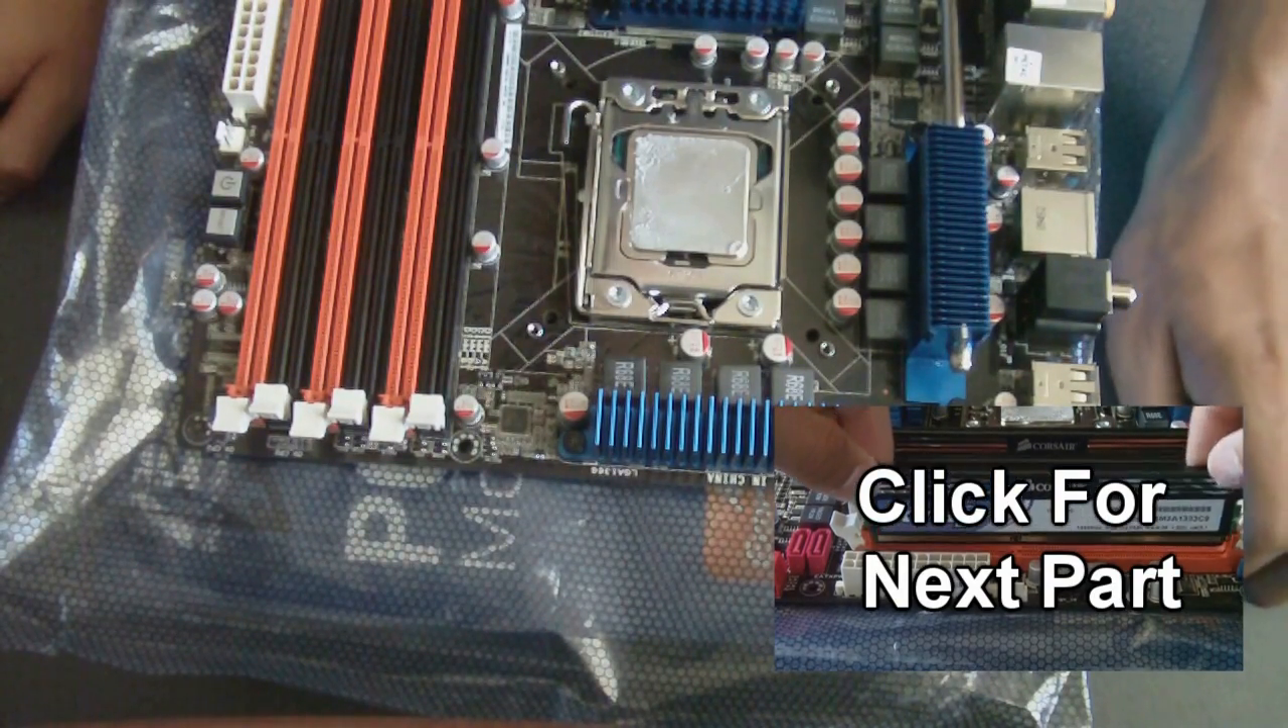Now you have the CPU installed.